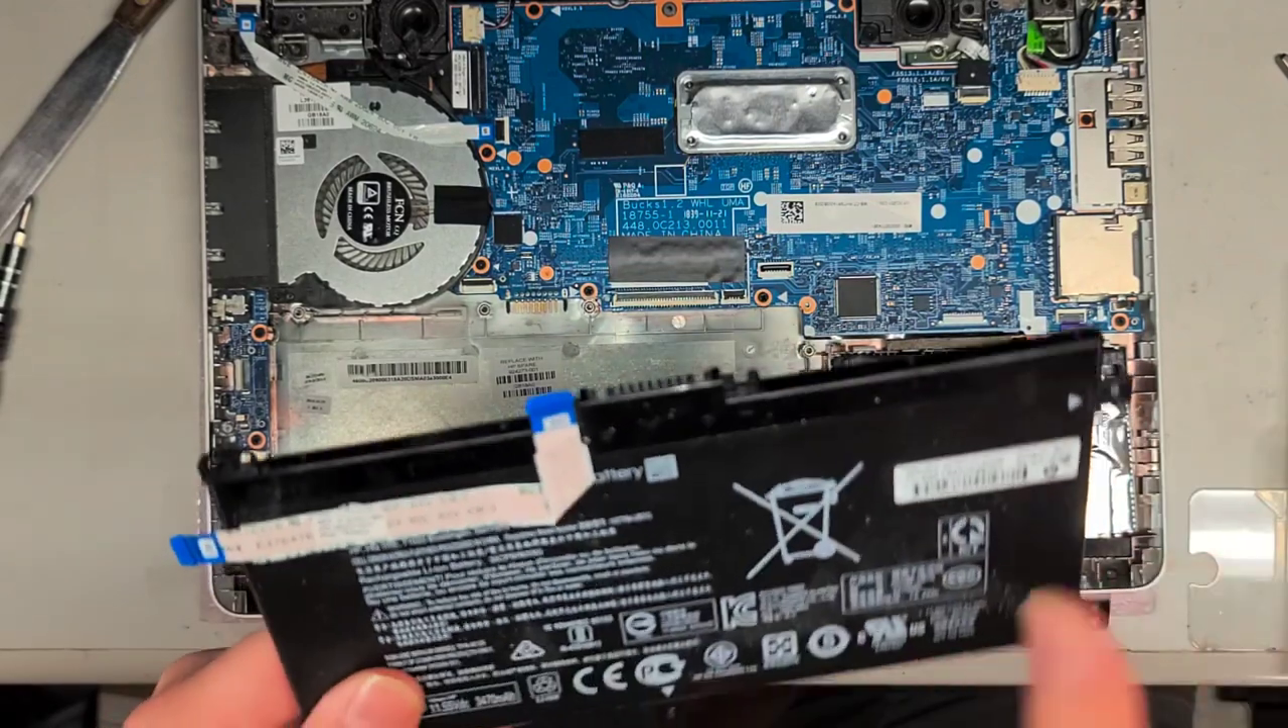Now we got the battery out.